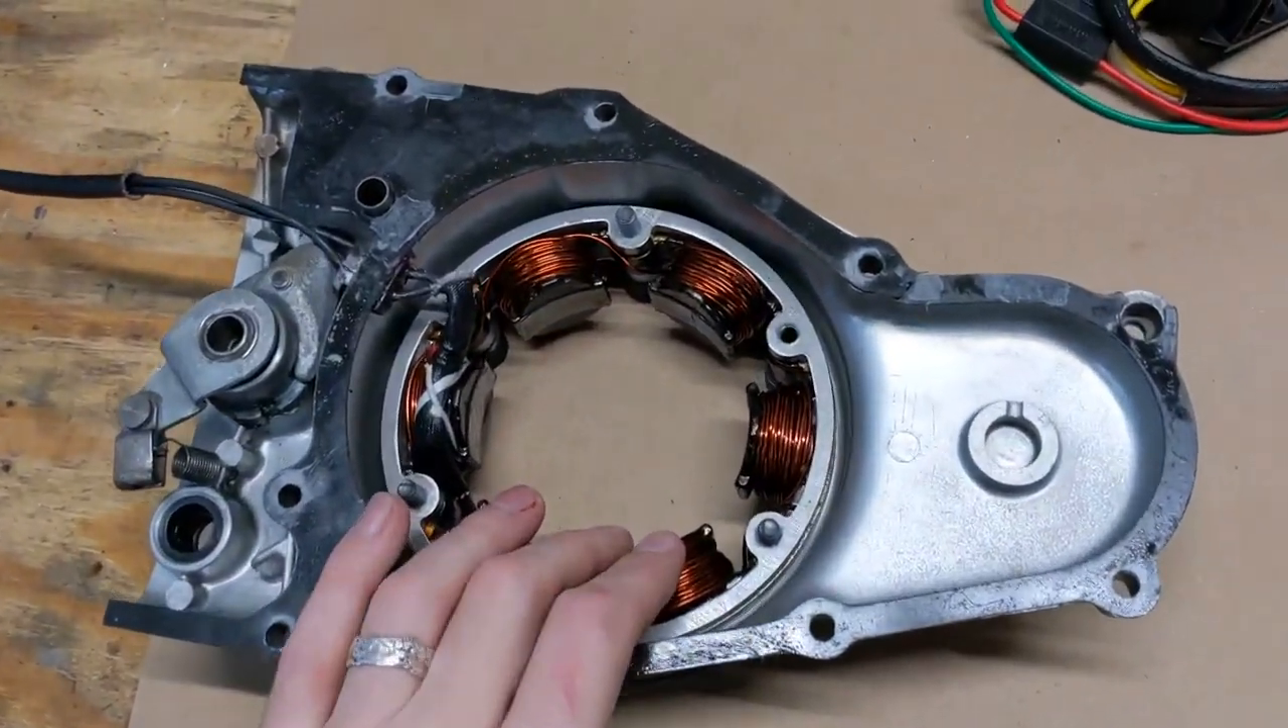So as you can see here, I already have the stator installed in the case.